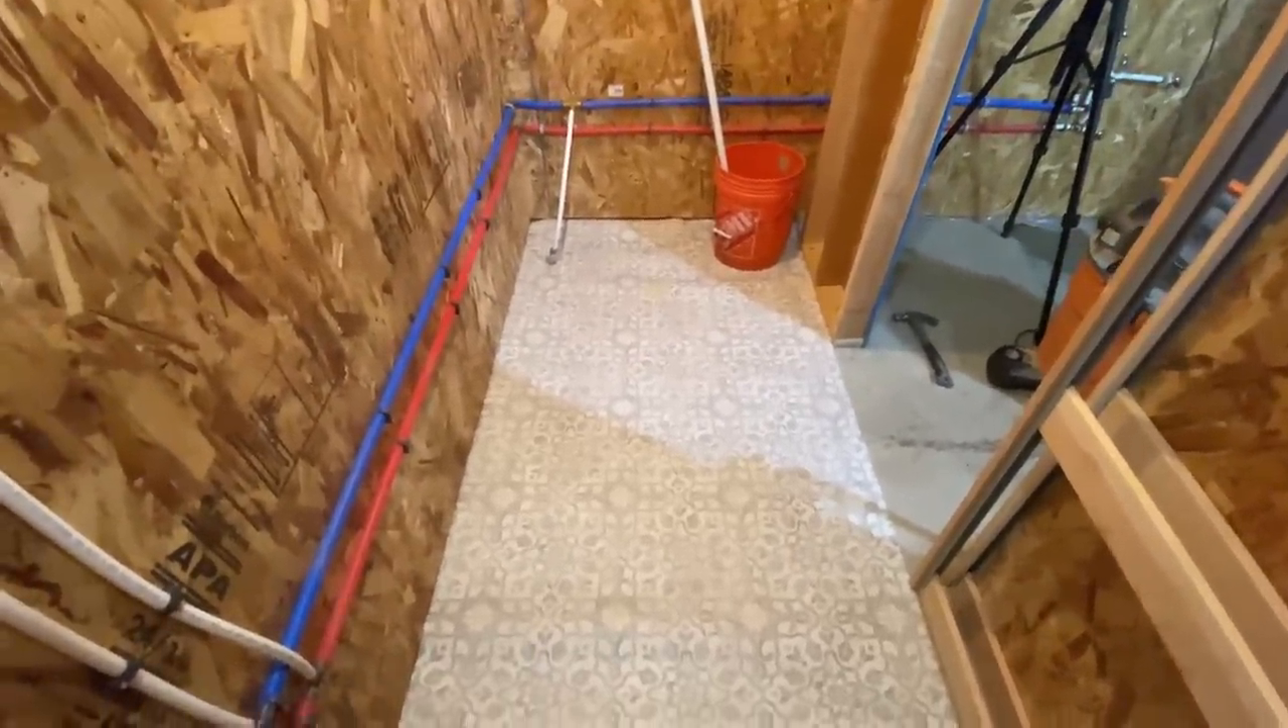Okay we got the flooring down this is just like a roll of um vinyl basically.